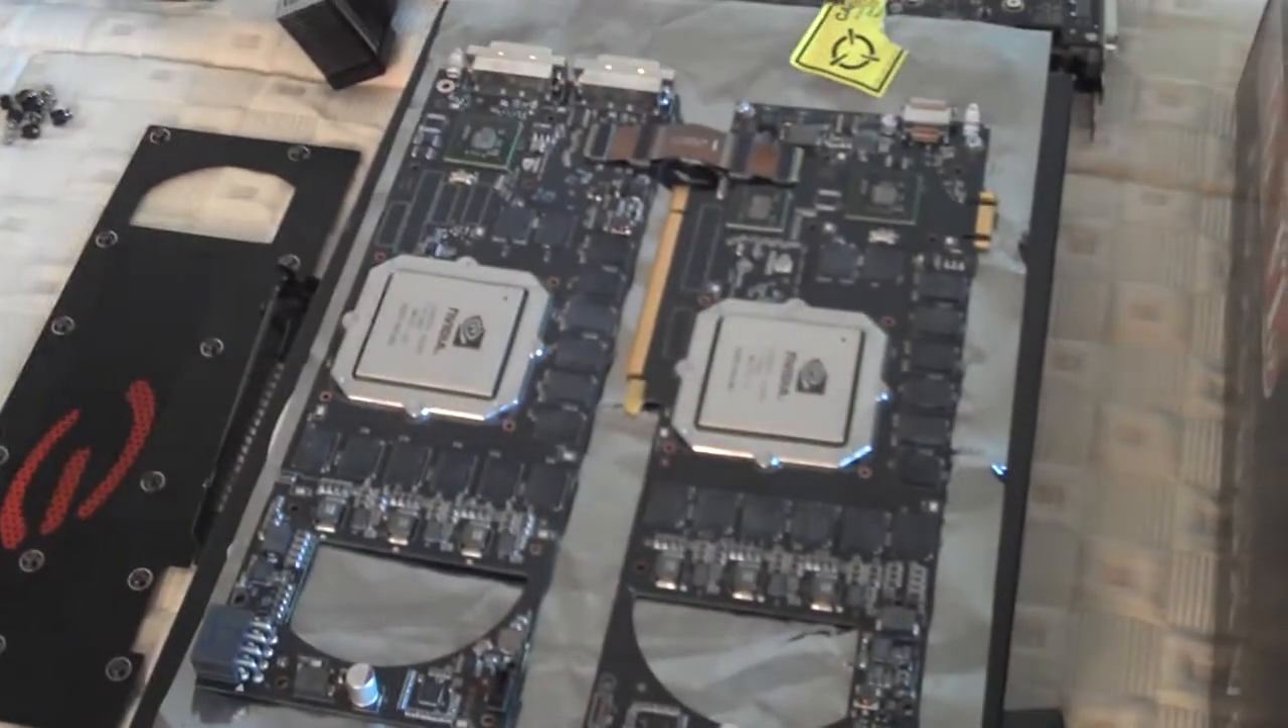Currently we will be water cooling our GTX 295, which as you can see we have broken down ready for the water cooler.